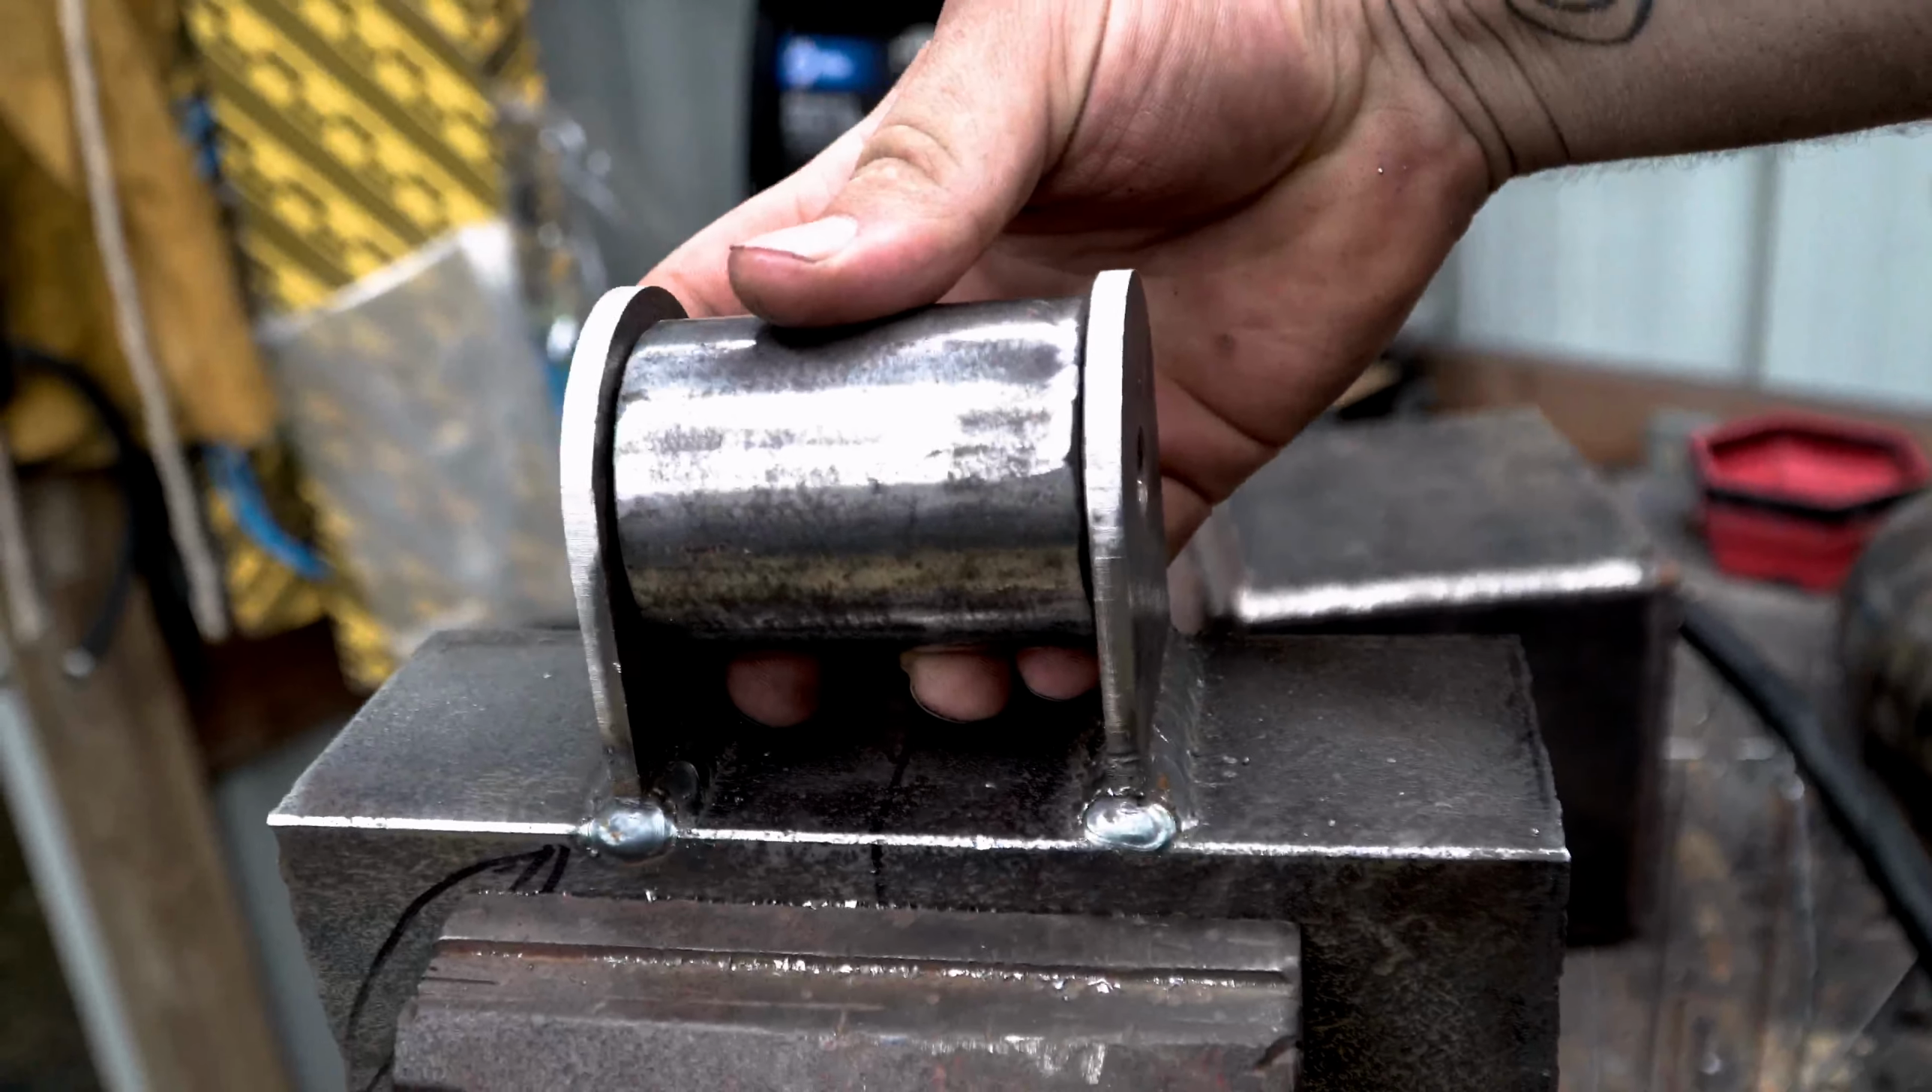Here's gonna be the bushings that i made and um they fit perfect right down in there.